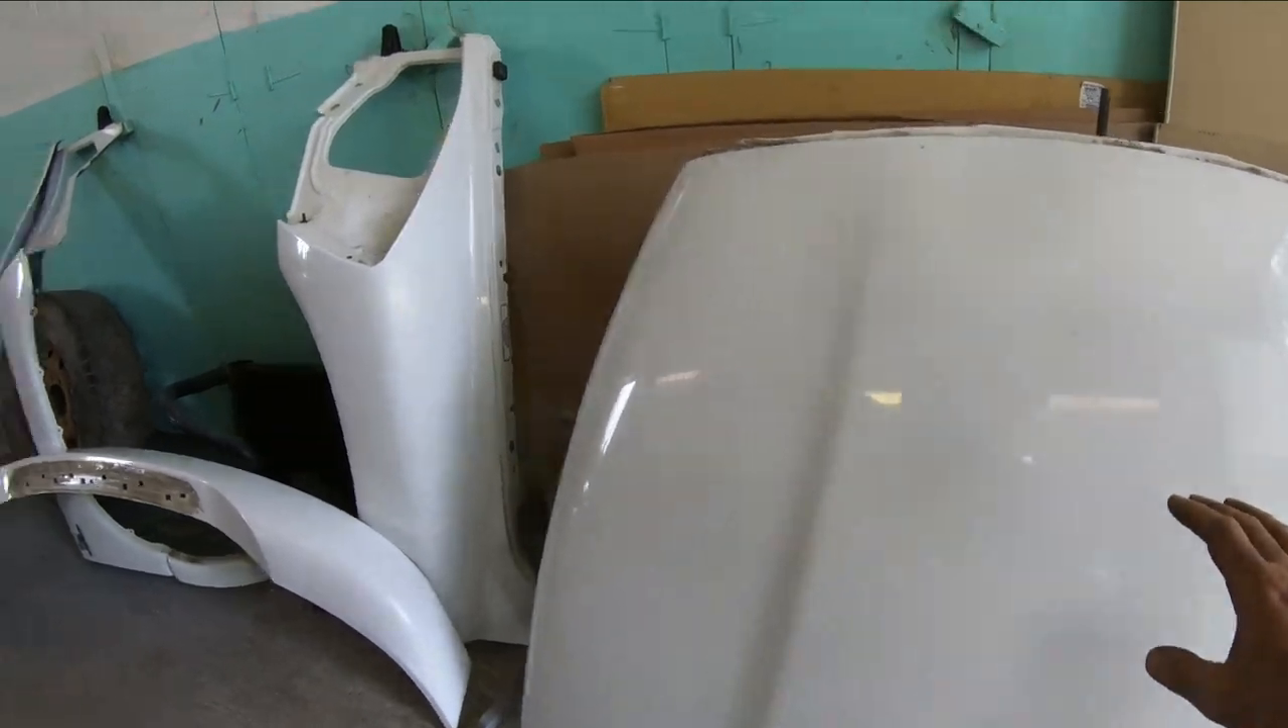So obviously I got the fenders and hood off now.